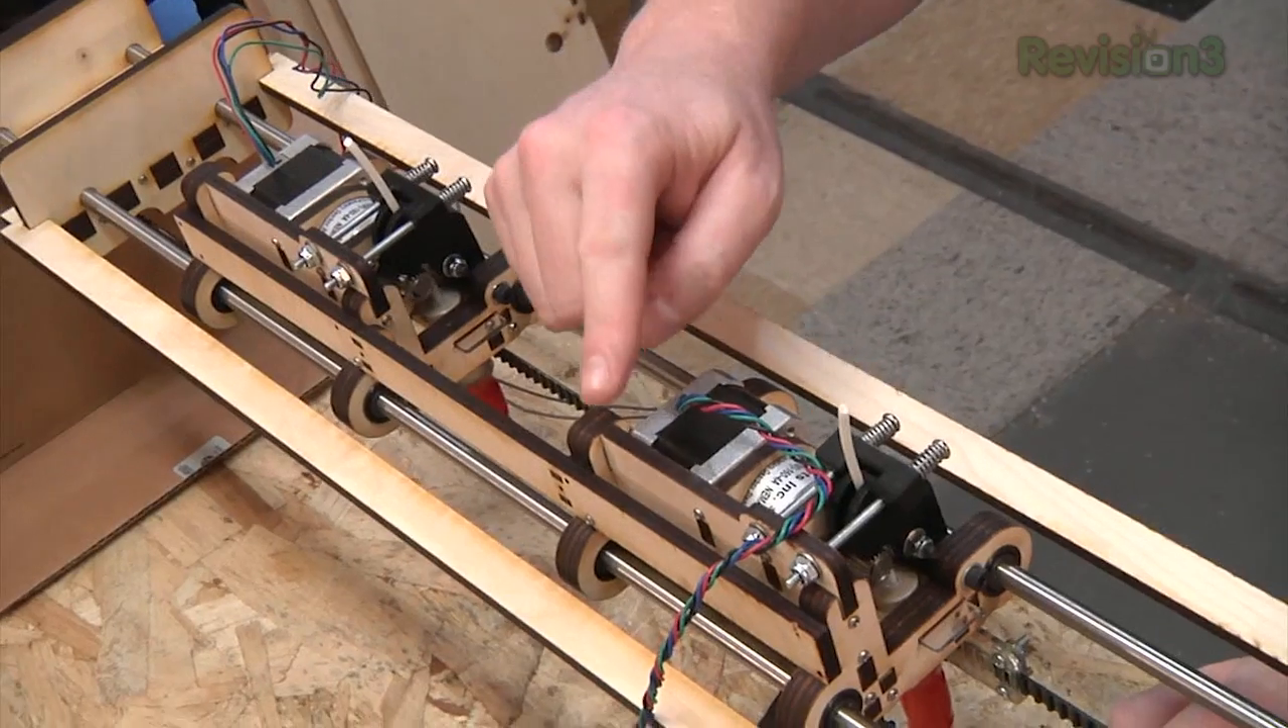Here is our X carriage. It's pretty much all assembled. We have our two extruder heads here and they're locked together with this linkage. We have our belt nice and tight and working.